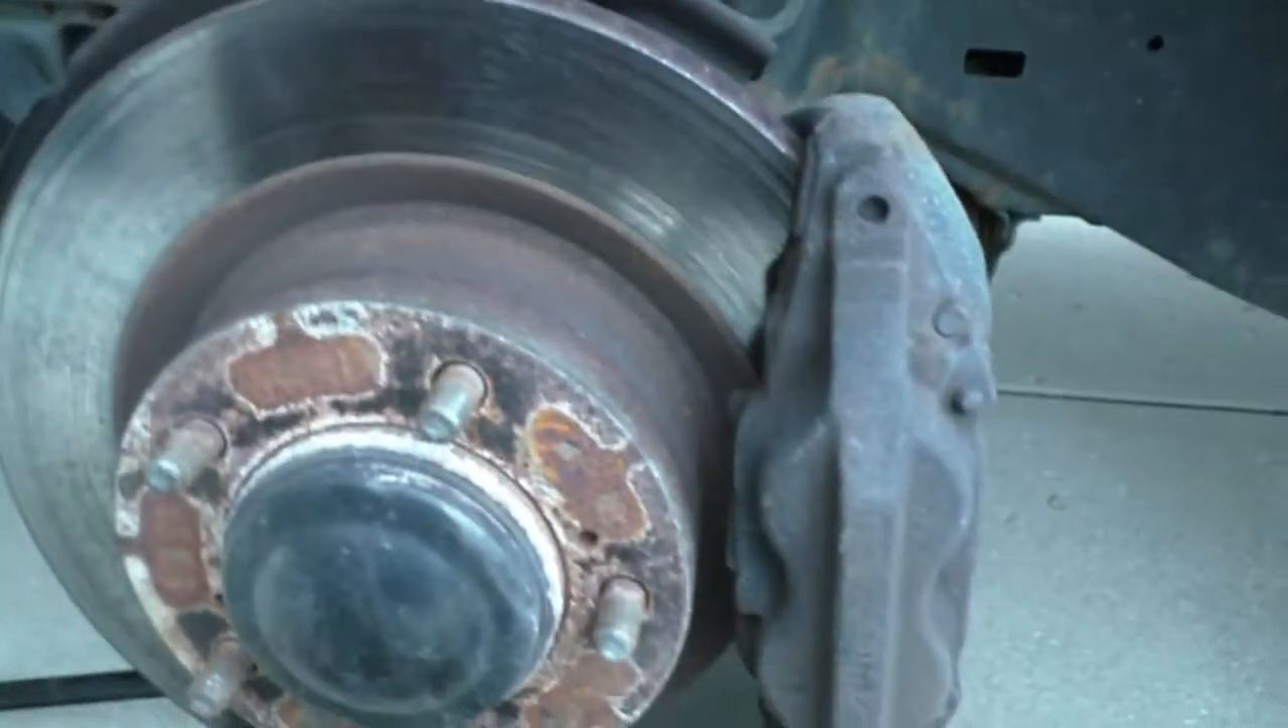Okay, so far got the tire off.